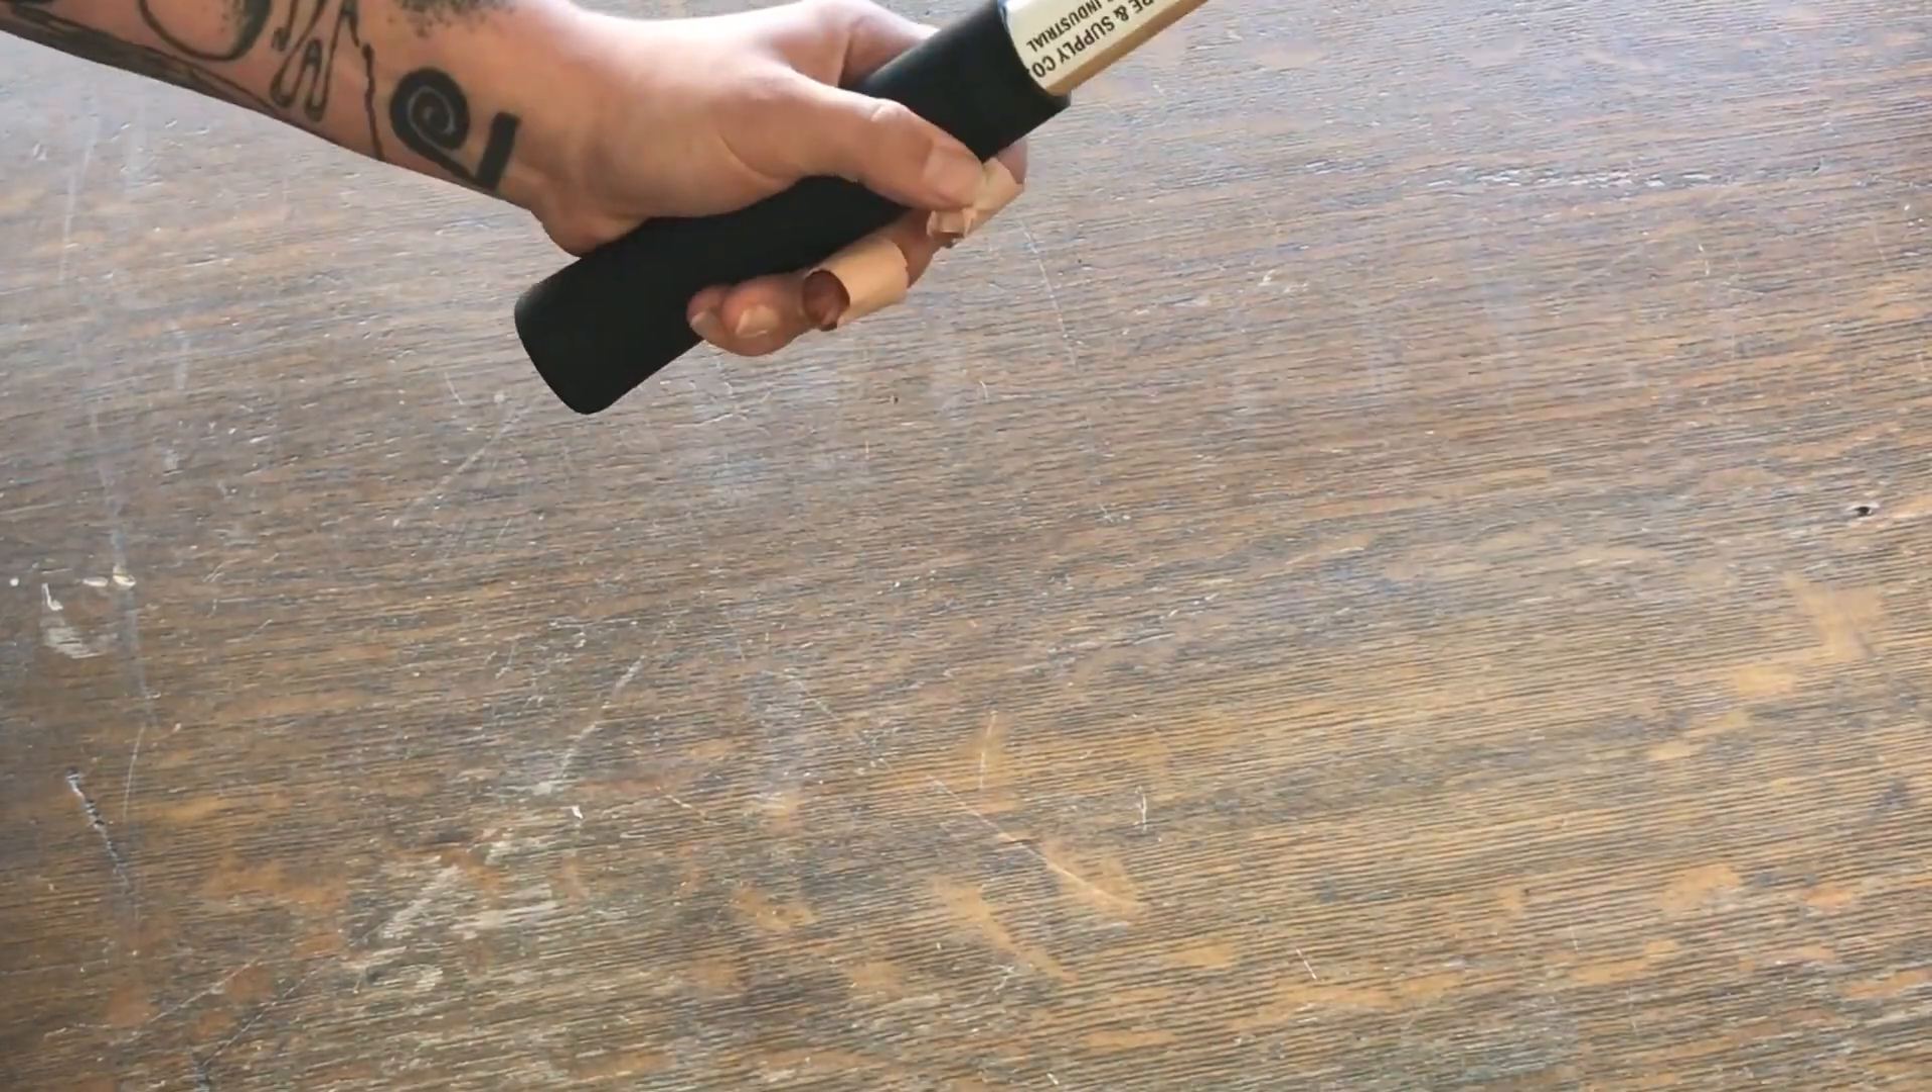And we now have a grip on this handle.